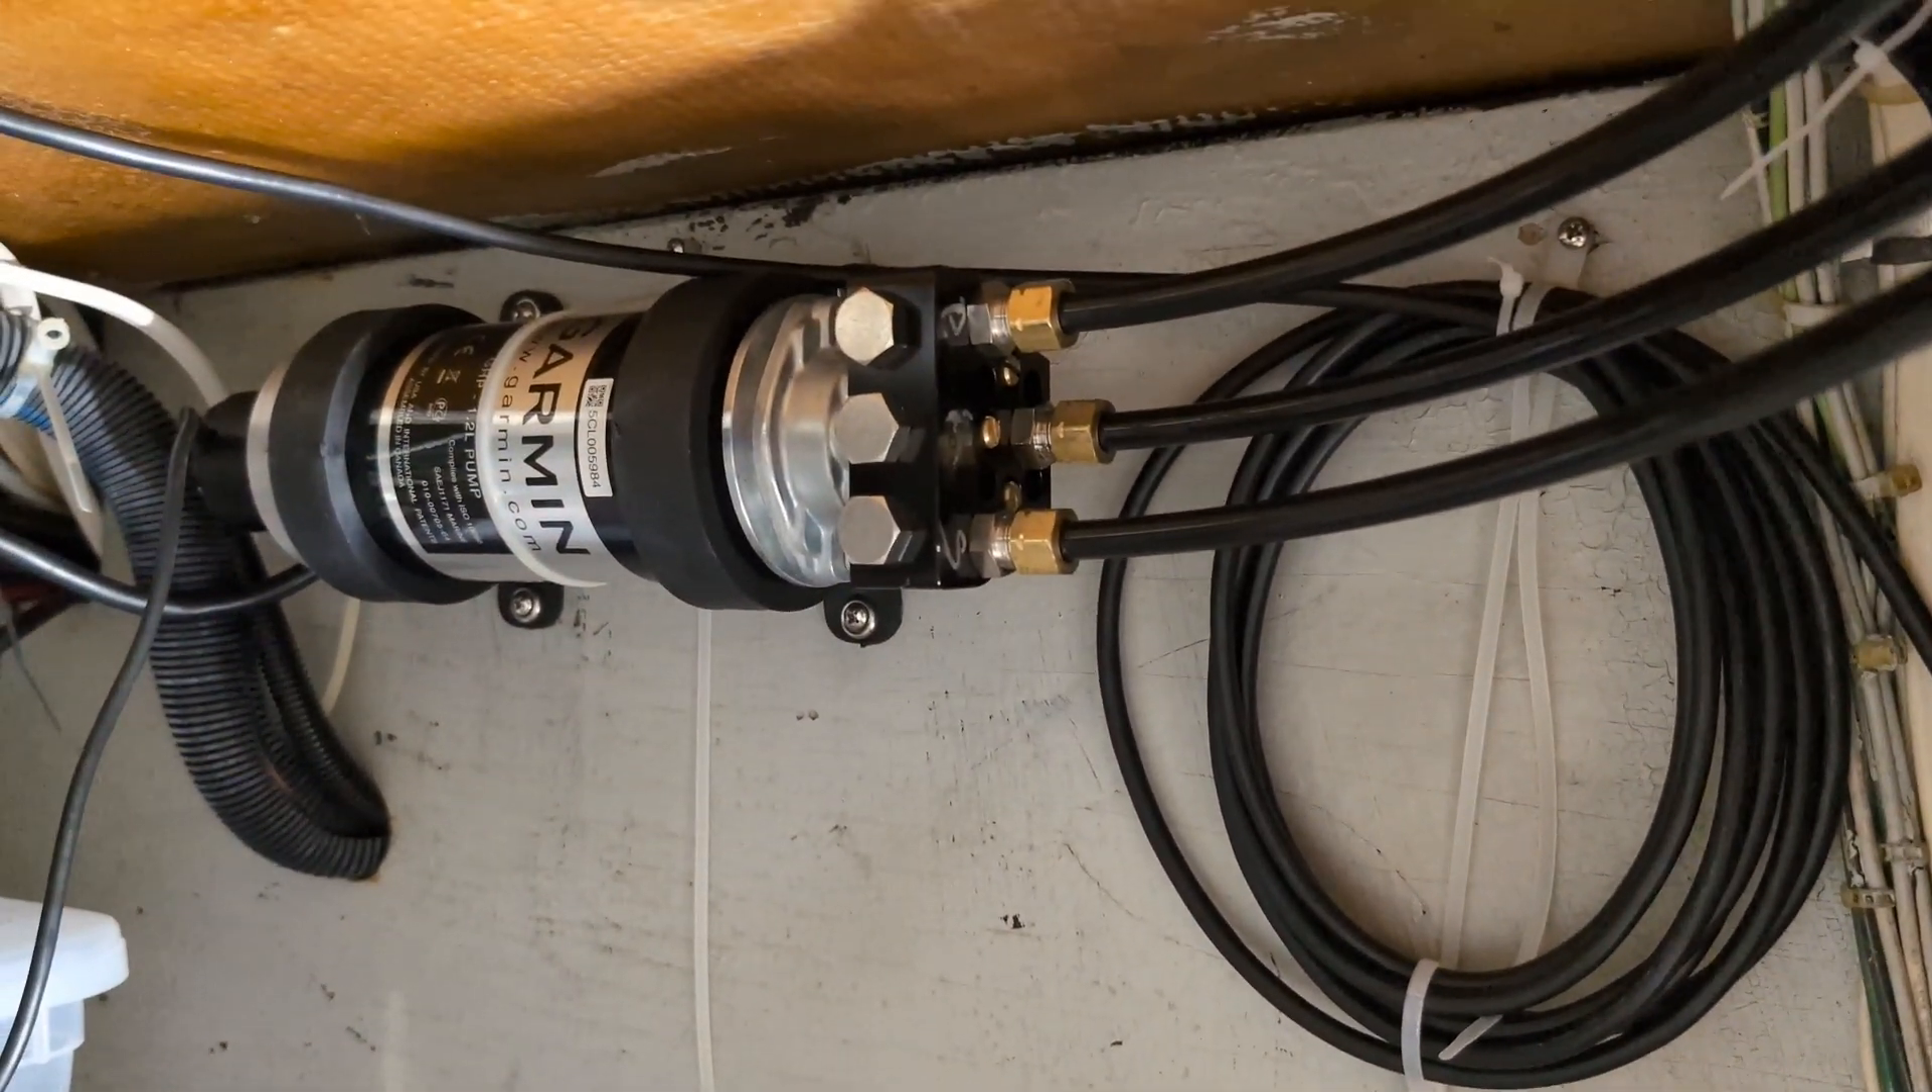Okay so I have the hydraulic lines connected here.